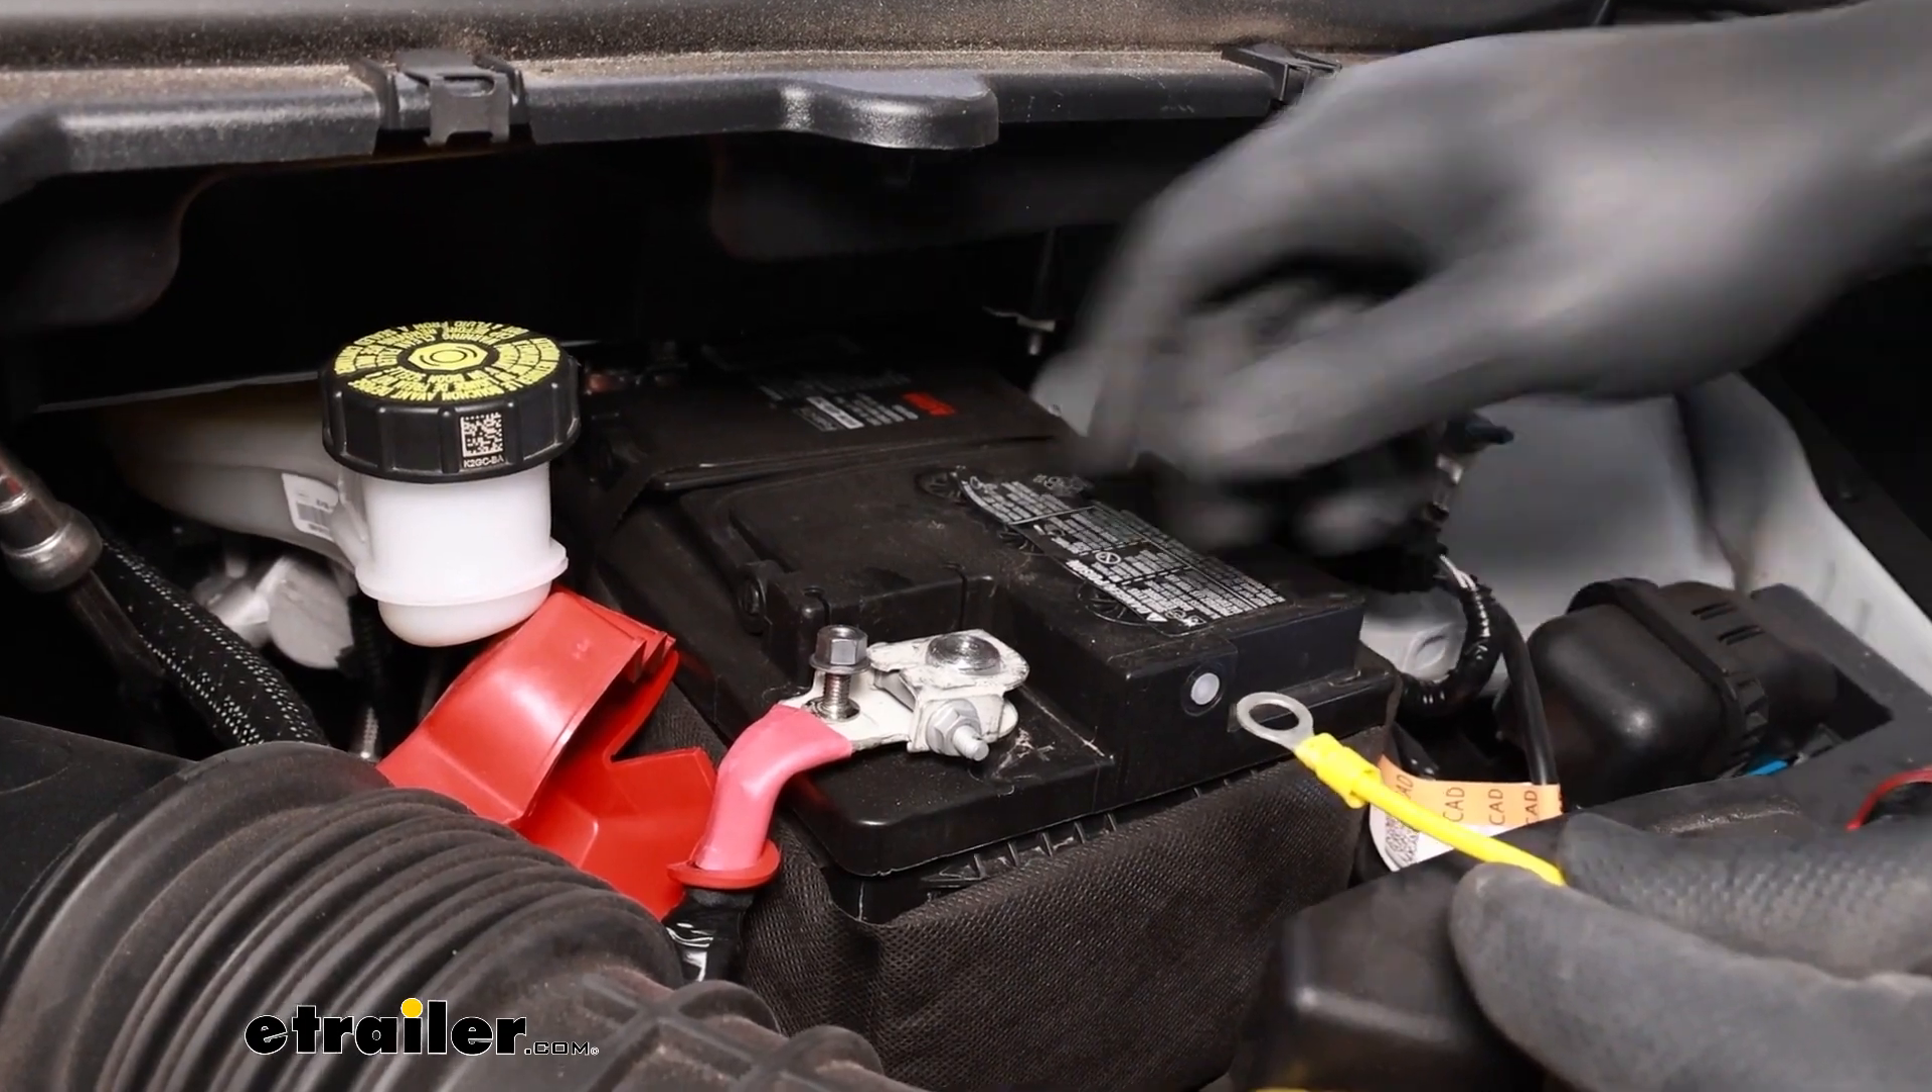Then we put our ring terminal on the other end. Now we just need to connect it up to our battery.